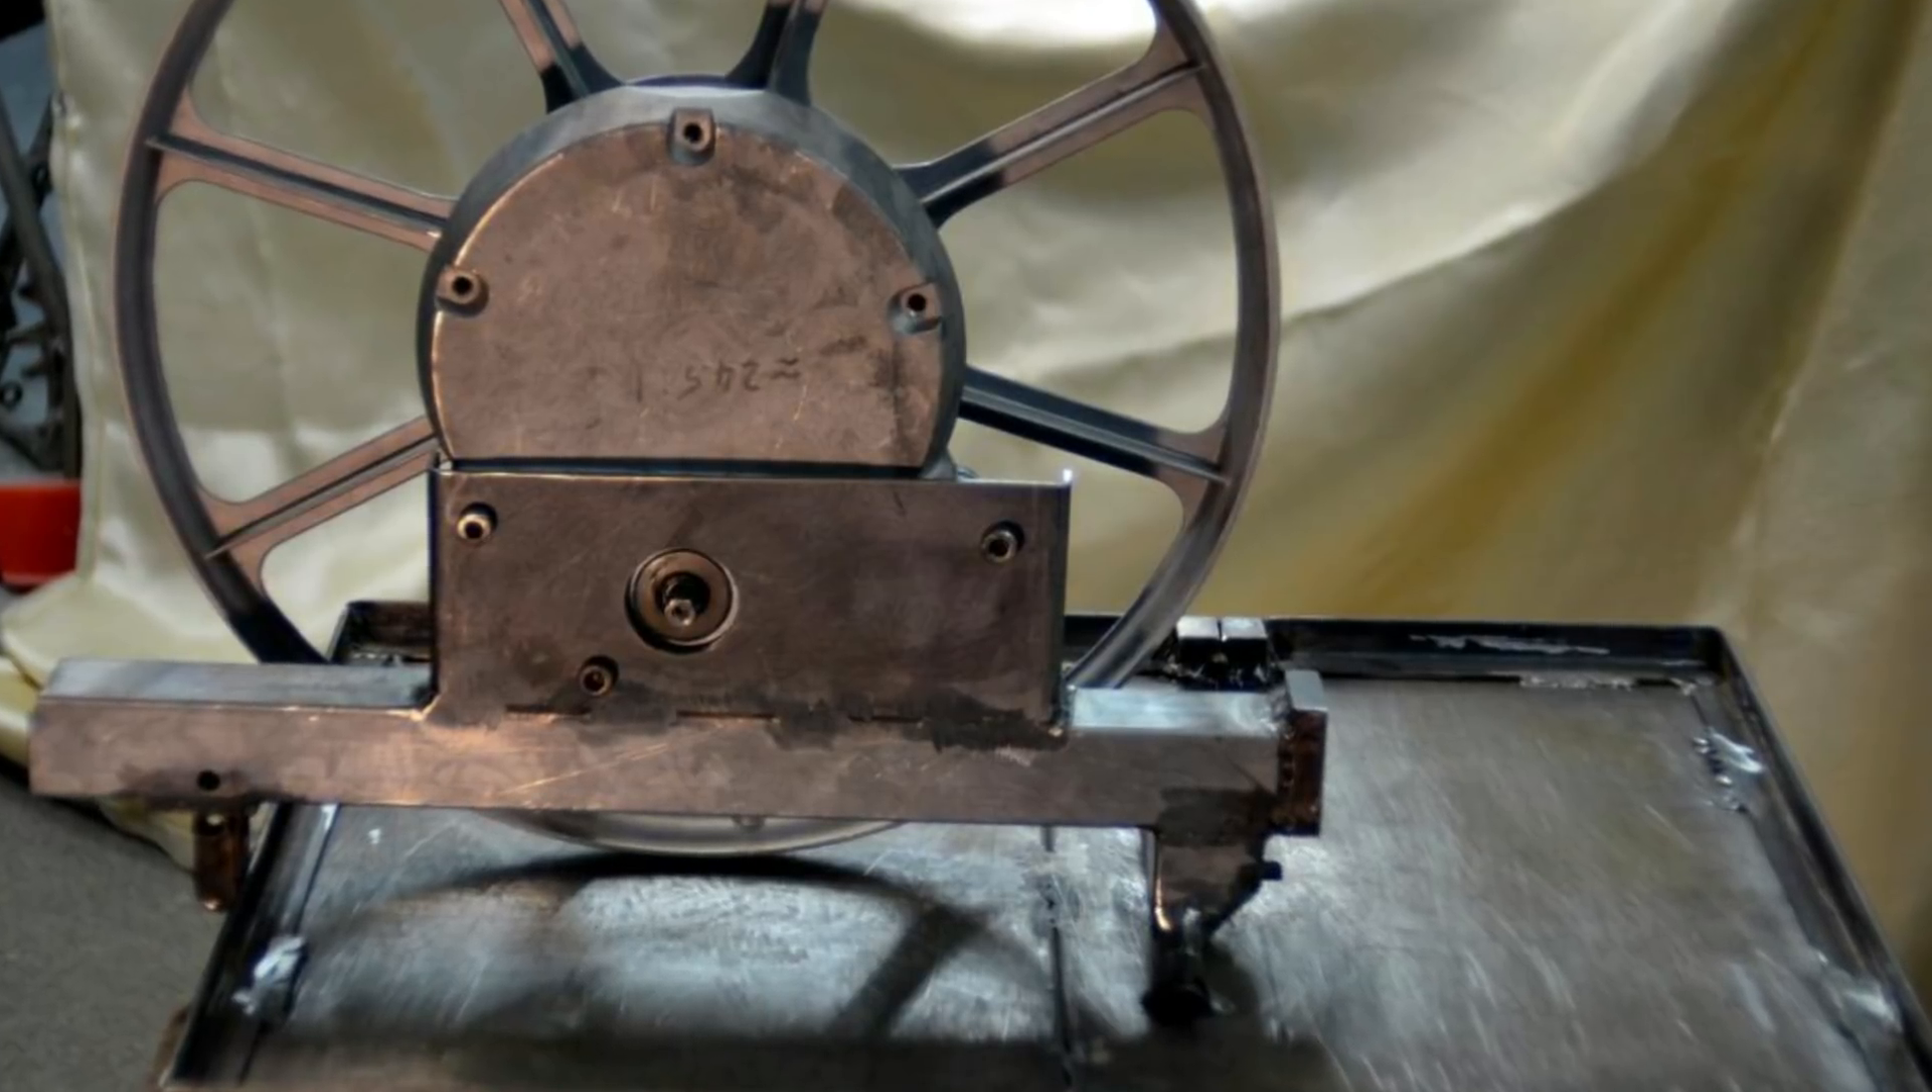In these upside down views we can see the gearbox and wheel bolted to the lower sub-frame.